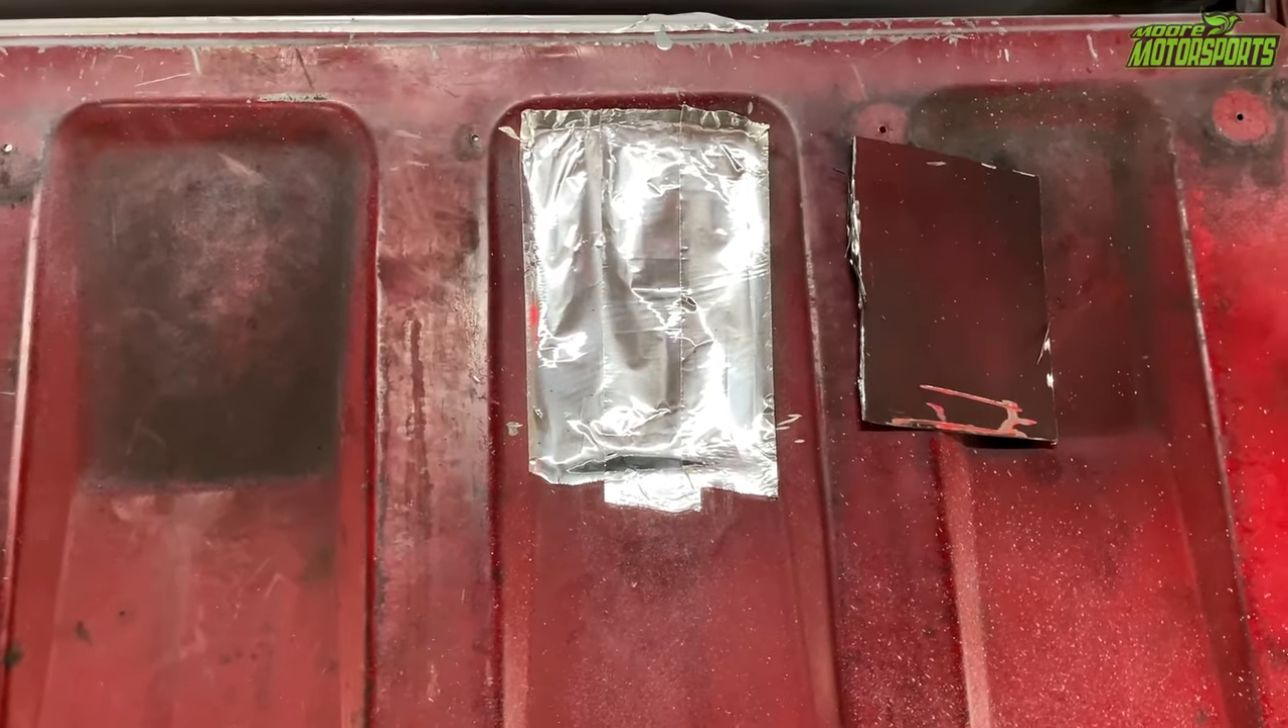But moving over to the inside of the taillight, I just have some aluminum tape over those holes for right now. I will be welding these back in.